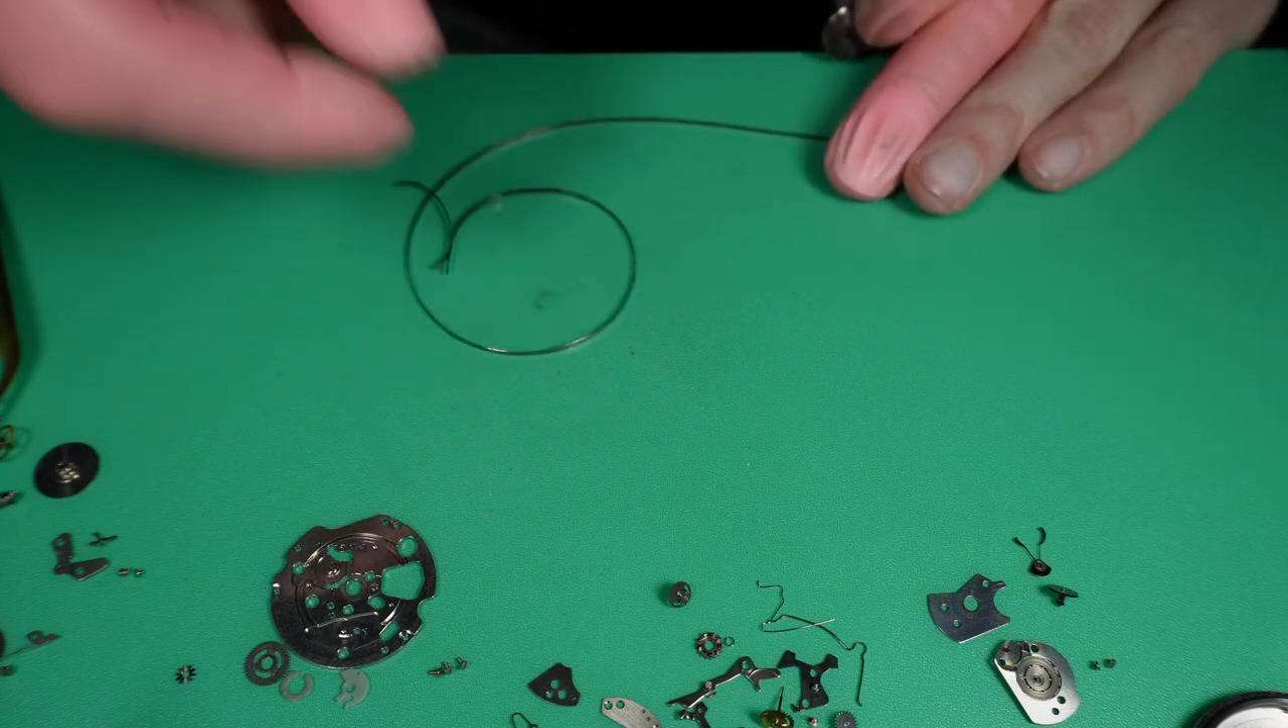Okay, so now the spring is out and it's in good shape. The shape of the spring is quite good.